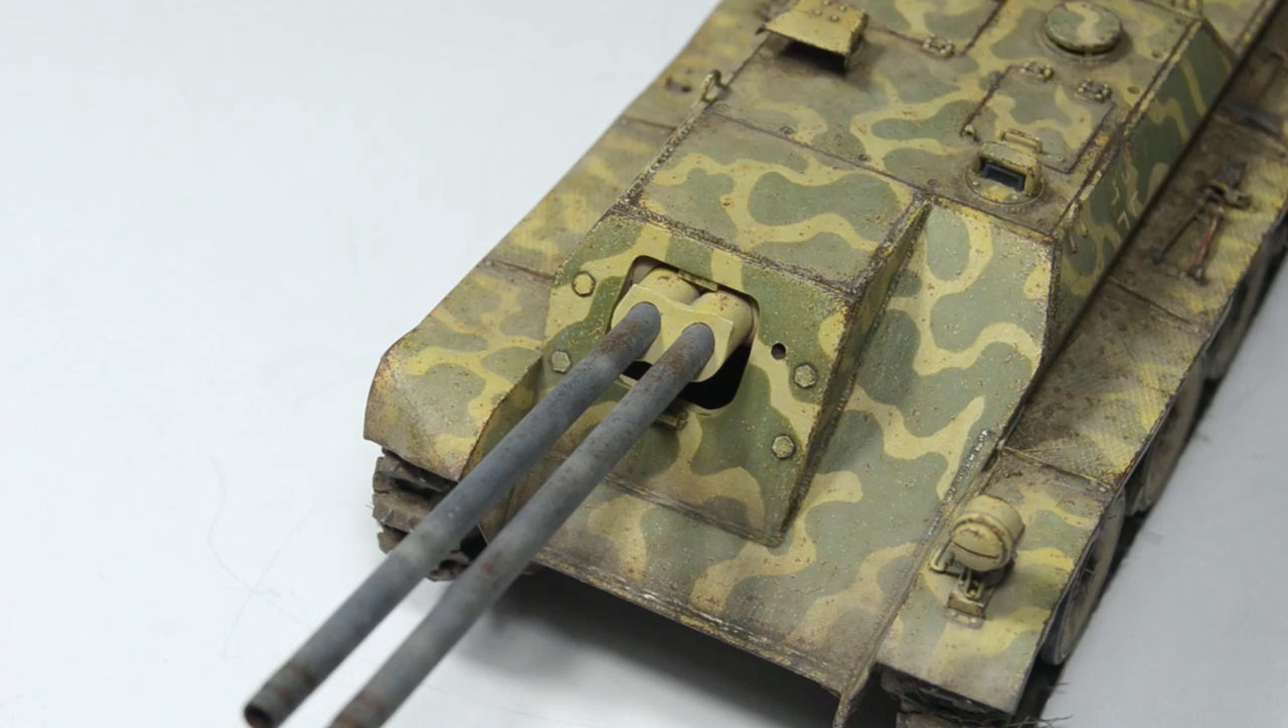First thing I wanted to address here are the gun barrels, which are slightly misaligned, and the gap between them near the muzzle is way bigger than at the gun mantlet. I believe this is the result of paint building up on those sections which are inserted in the gun cradle, and as a result, they don't fit as they should.